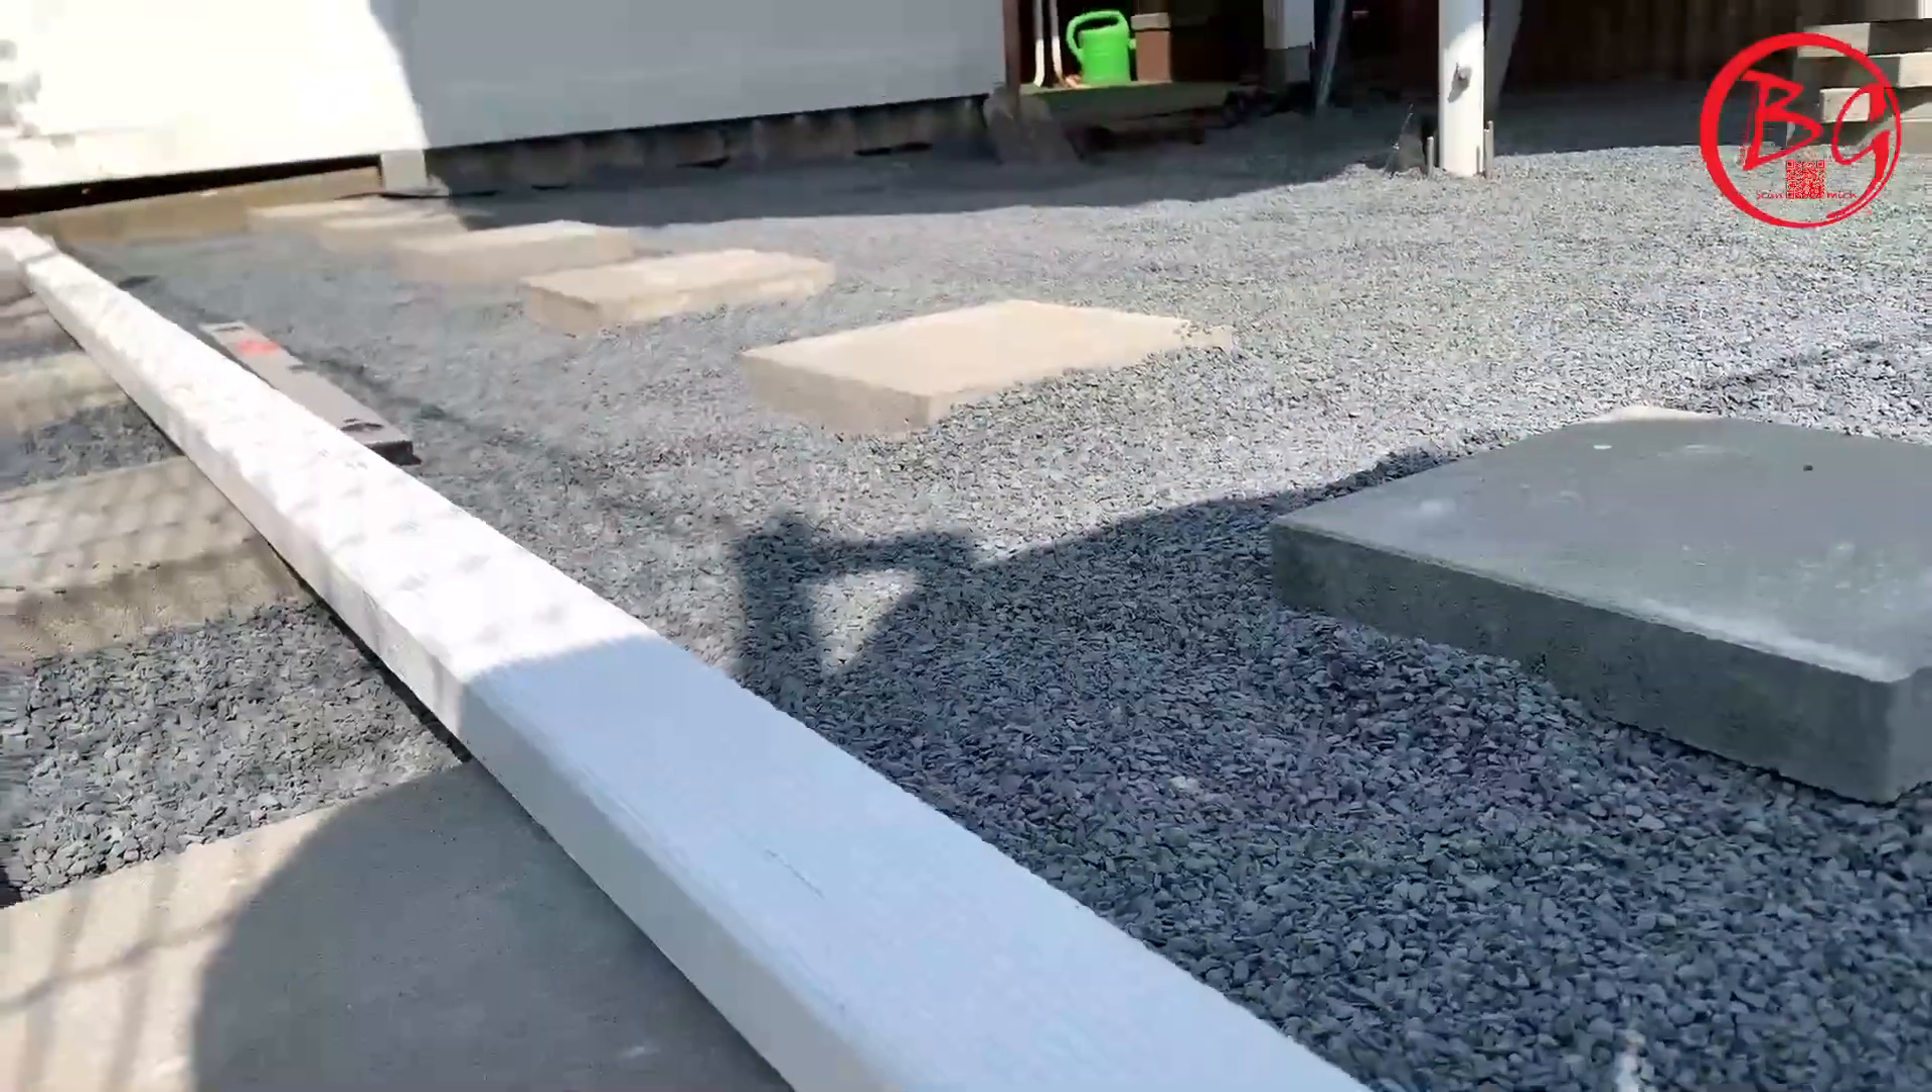Die Gehwegsplatten sind auch schon grob hingelegt und werden noch mit Gefälle ausgerichtet.